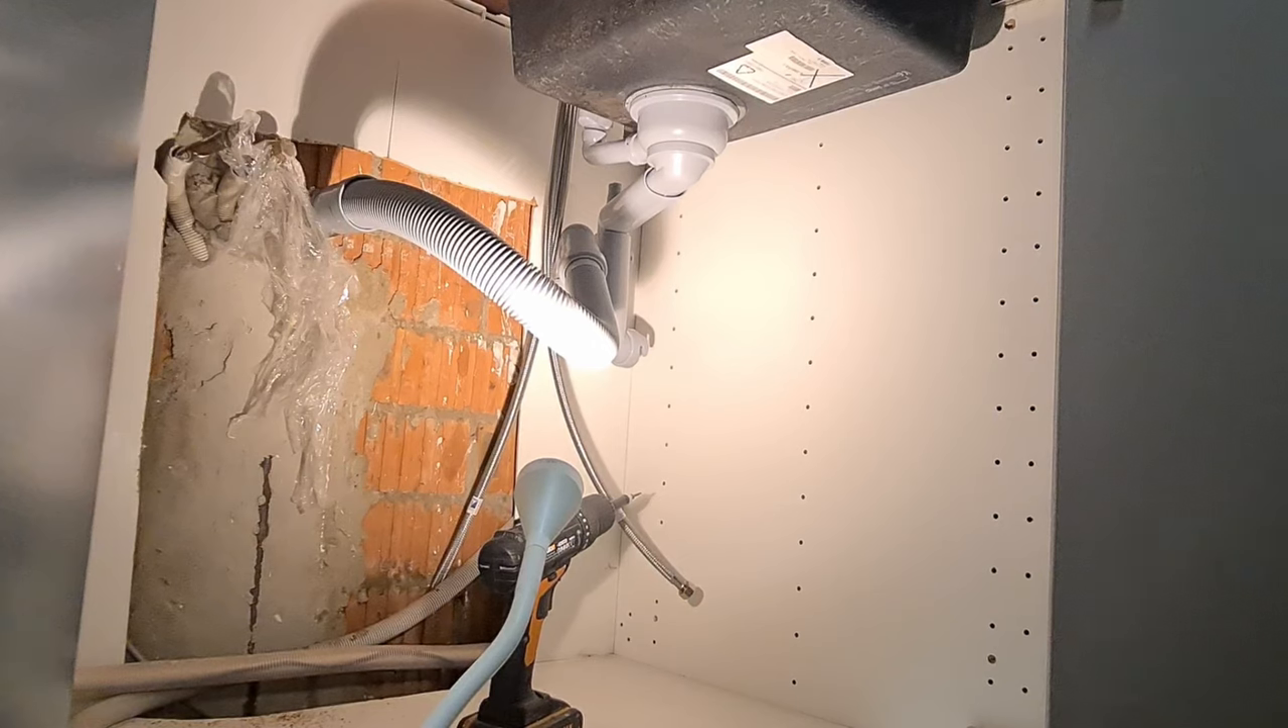So now we can see that the lower part of the sink is installed.